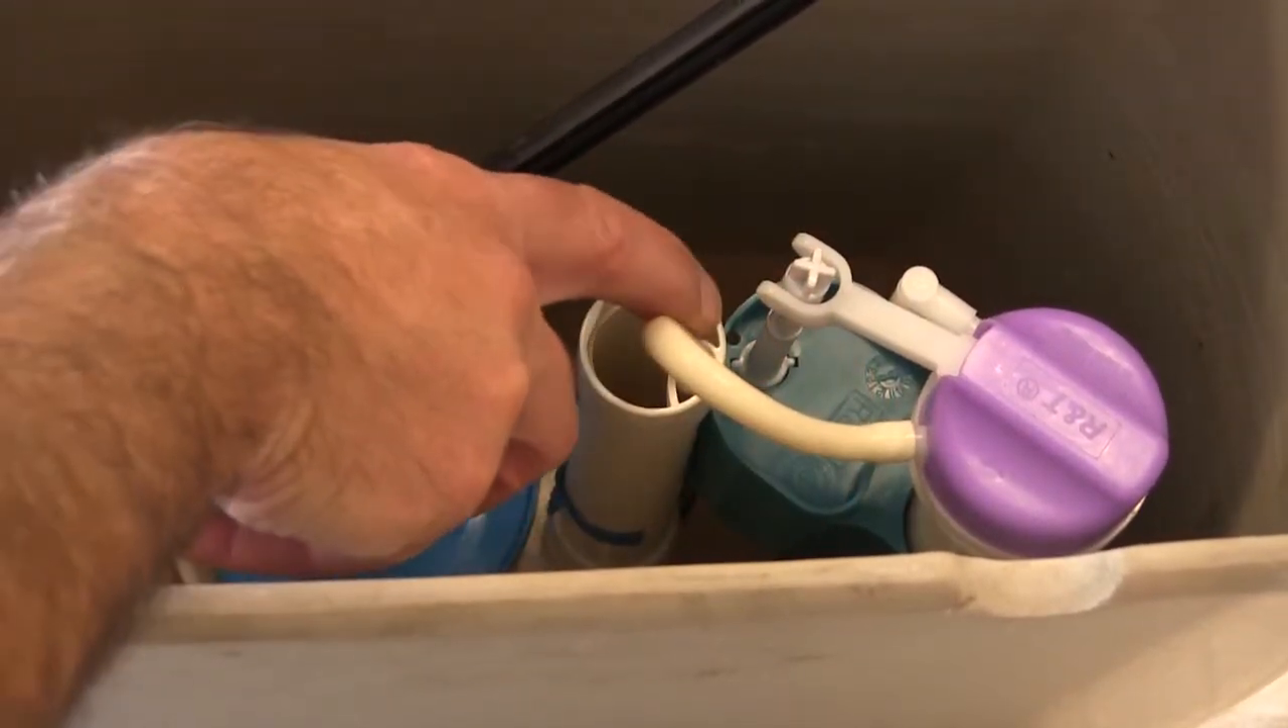So we have everything fully assembled and we have our fill valve connected to our flush valve.